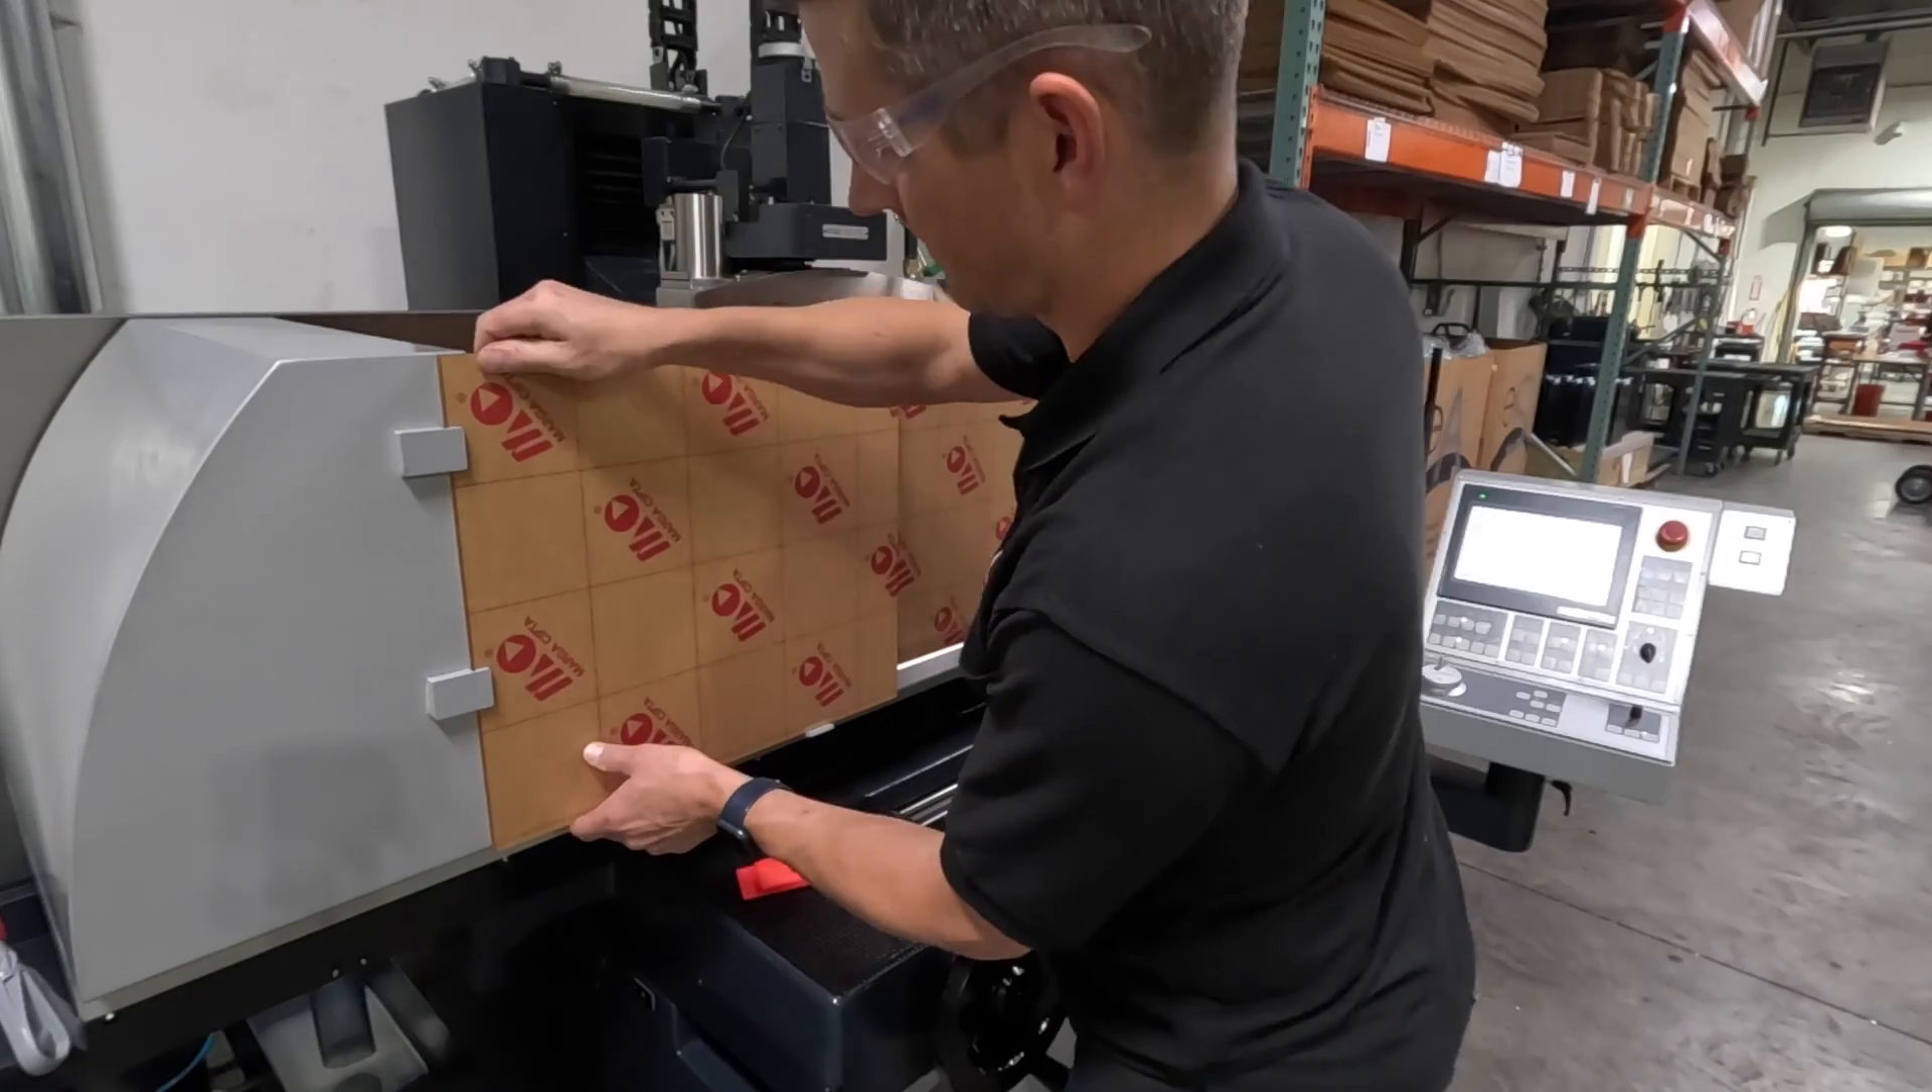Obviously I've not pulled the protective covering yet off the acrylic.